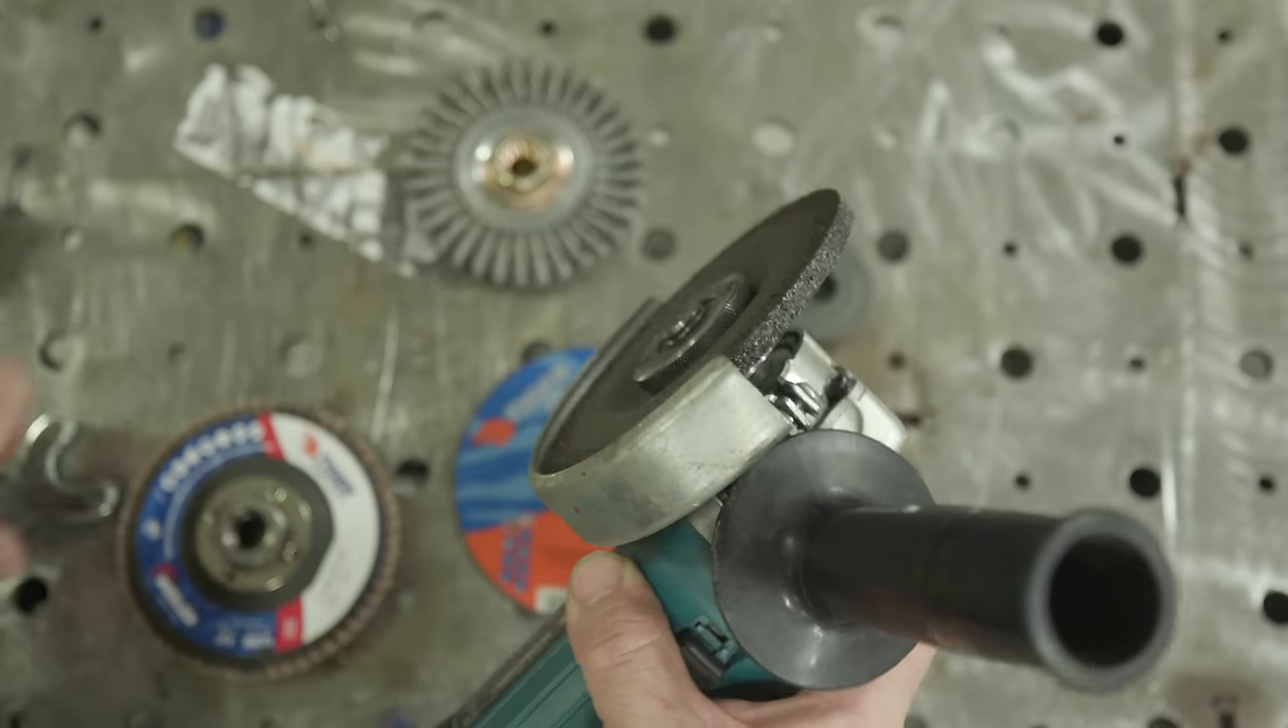Now notice the wheel sits behind the guard. It sits on the inside. That's where you want it.